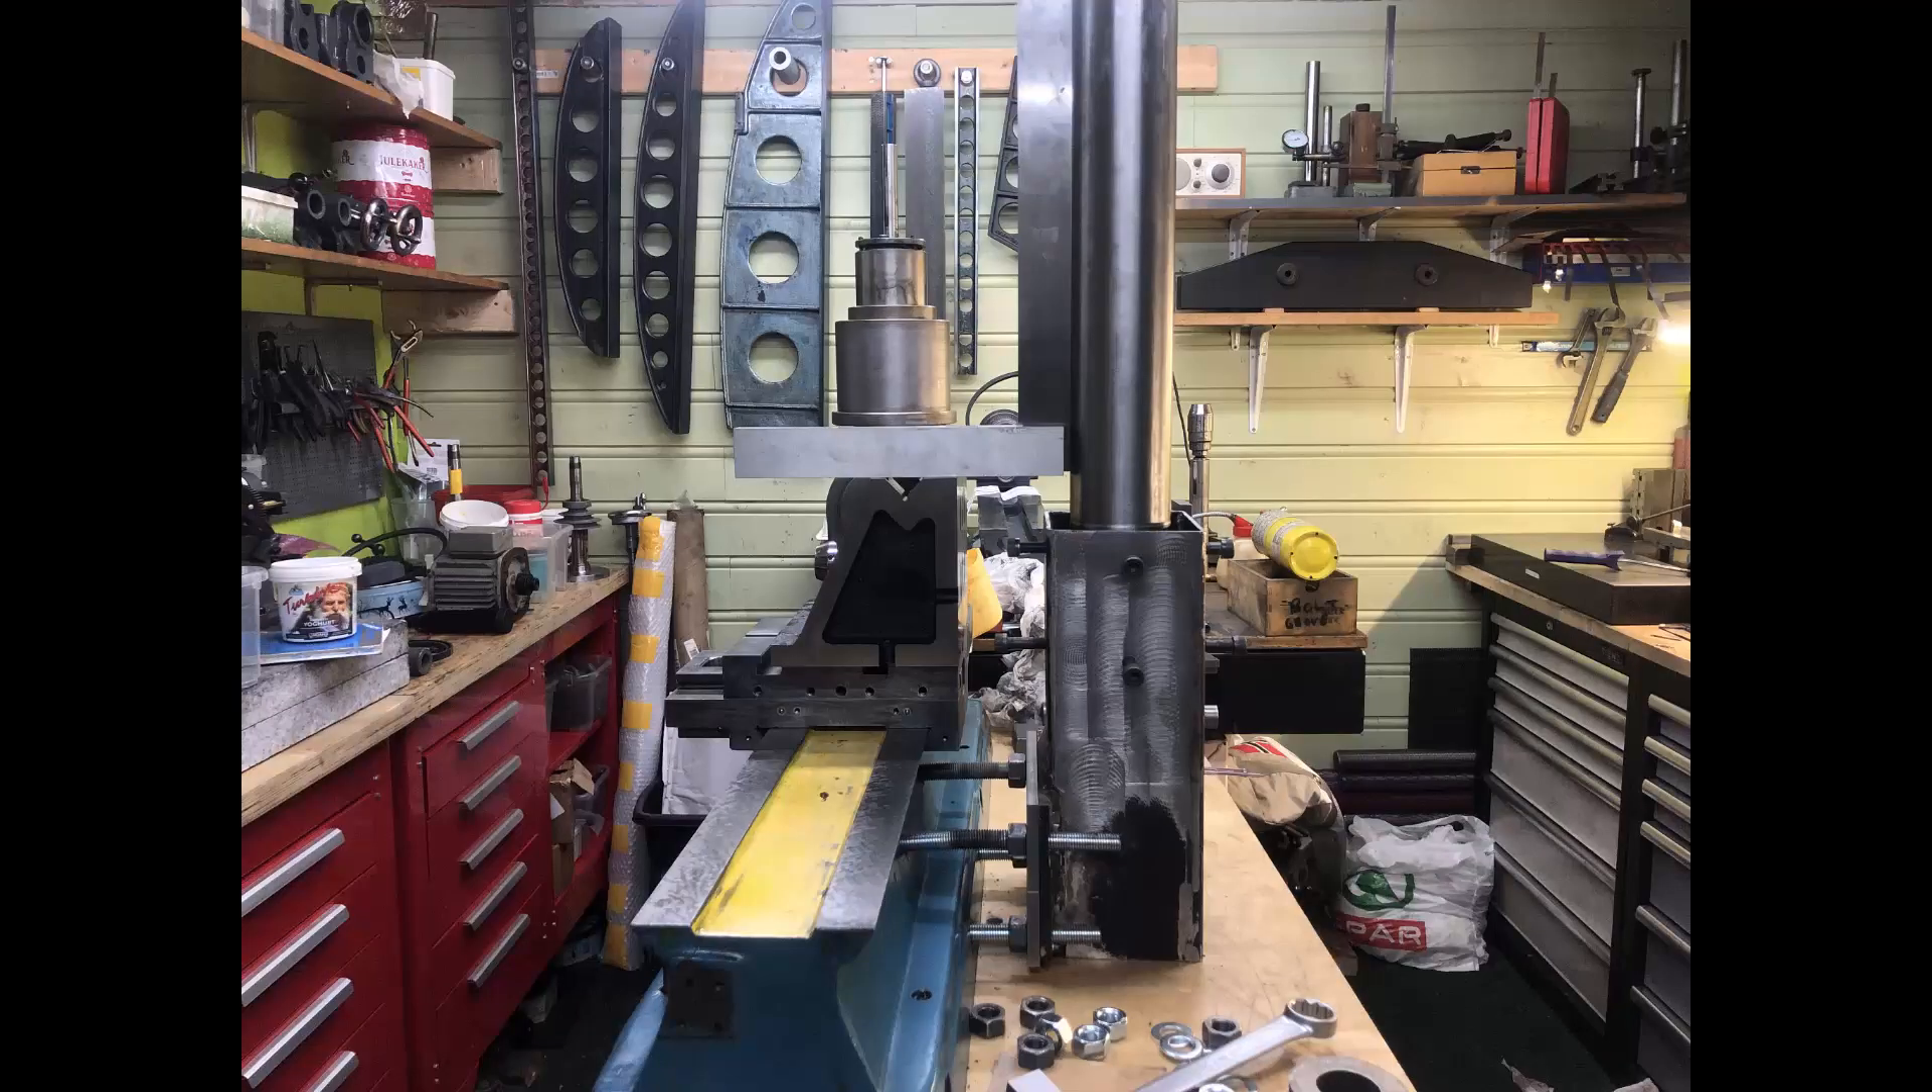Here we have the foot and column assembled and fixated and also the bolts plates everything put together.